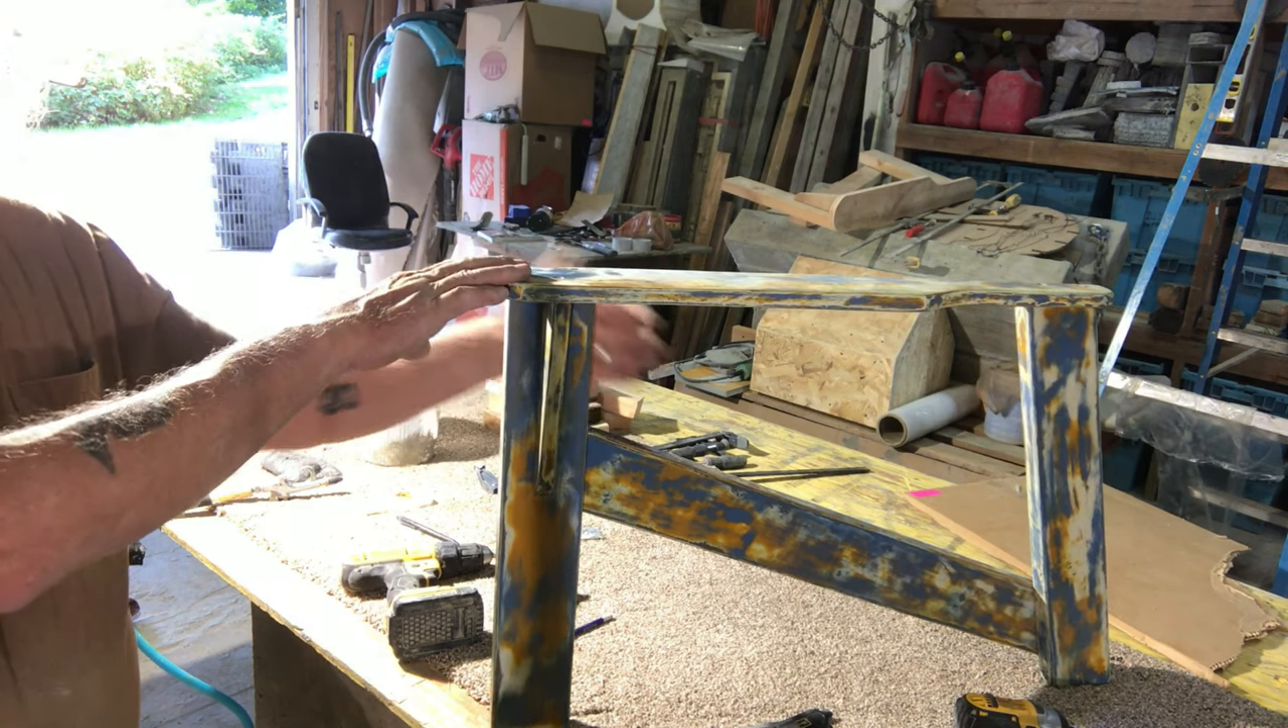All right so i've got this uh brace on and the stringers on so this is five pieces that make the first part of the chair.